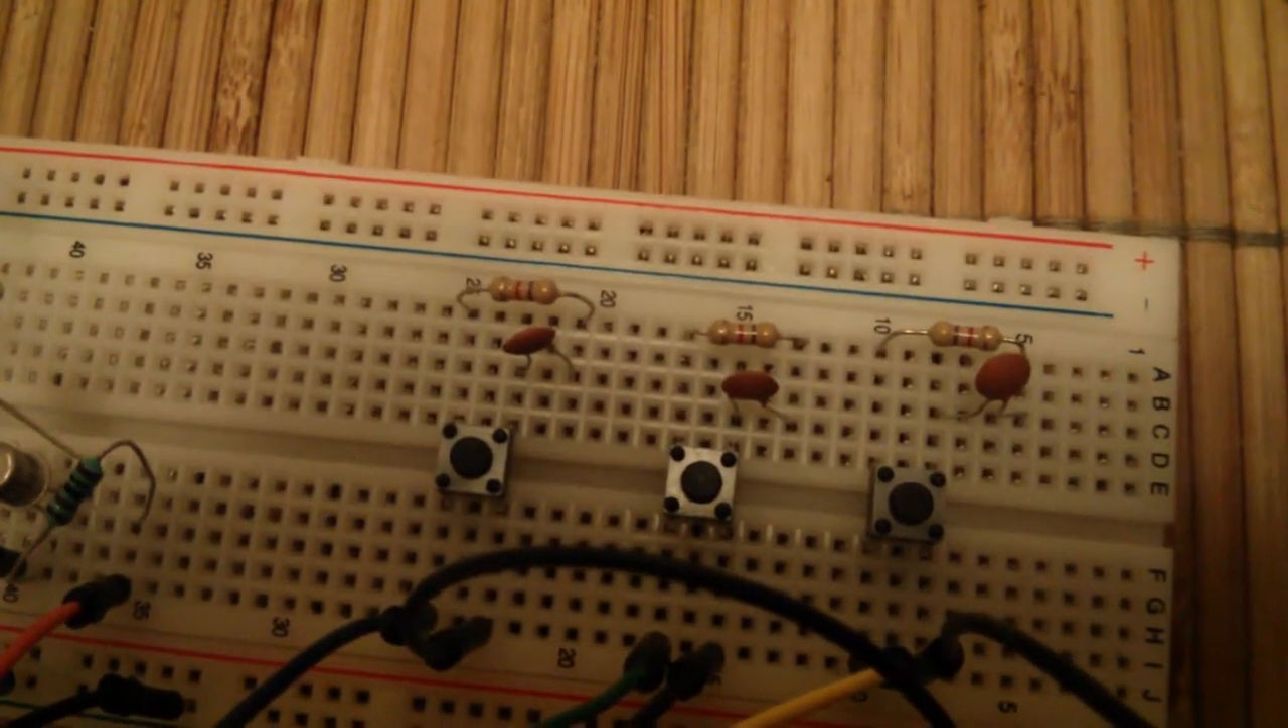Okay, in this part of the demo we've replaced the selector, the five position selector by some tactile push buttons and a small RC filtering circuit to try to do some hardware debouncing.